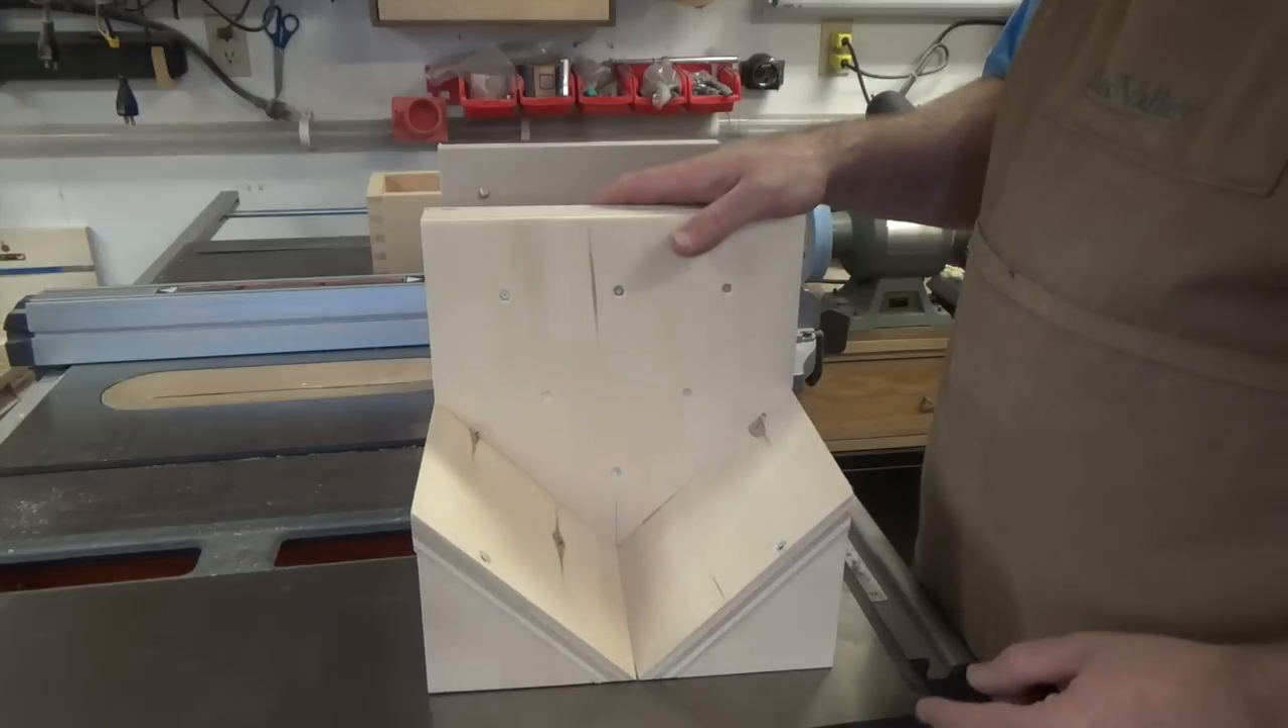Well we've got our jig attachment now all put together.